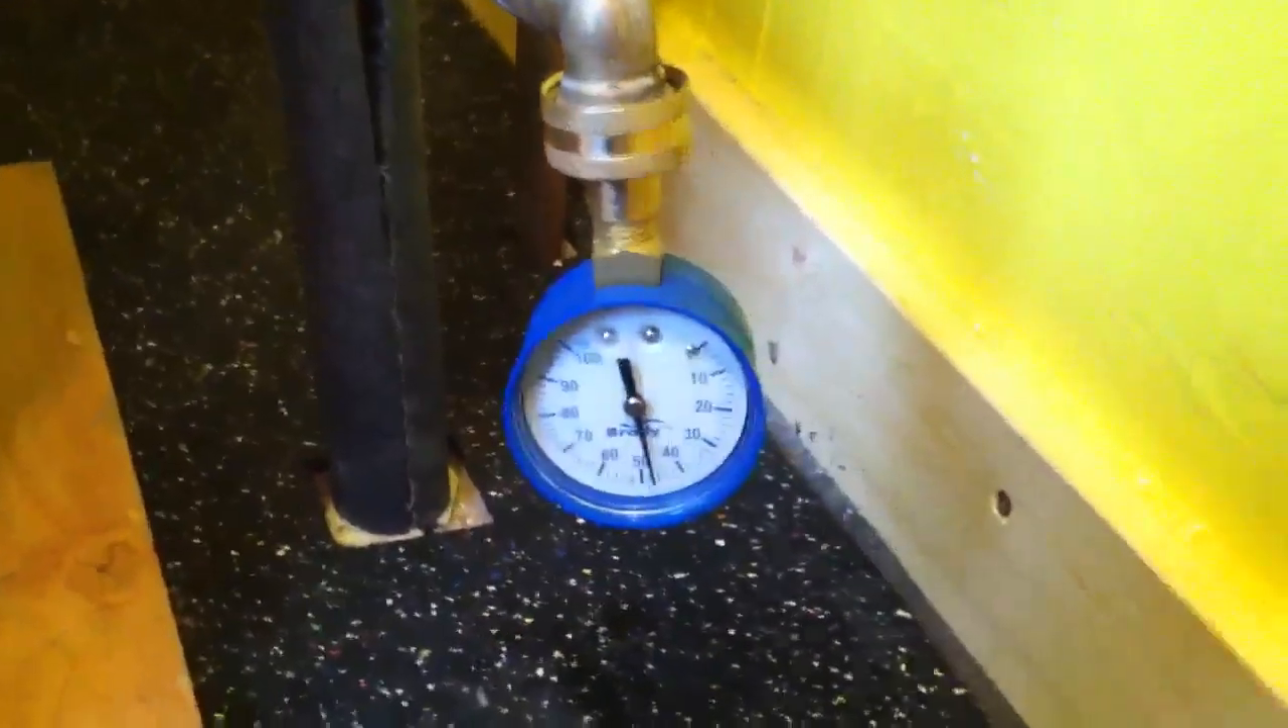Okay put on I screwed on my little water pressure tester and I'll open the valve and should be around 50 psi since that's what the uh uh reducer valve uh came preset at.